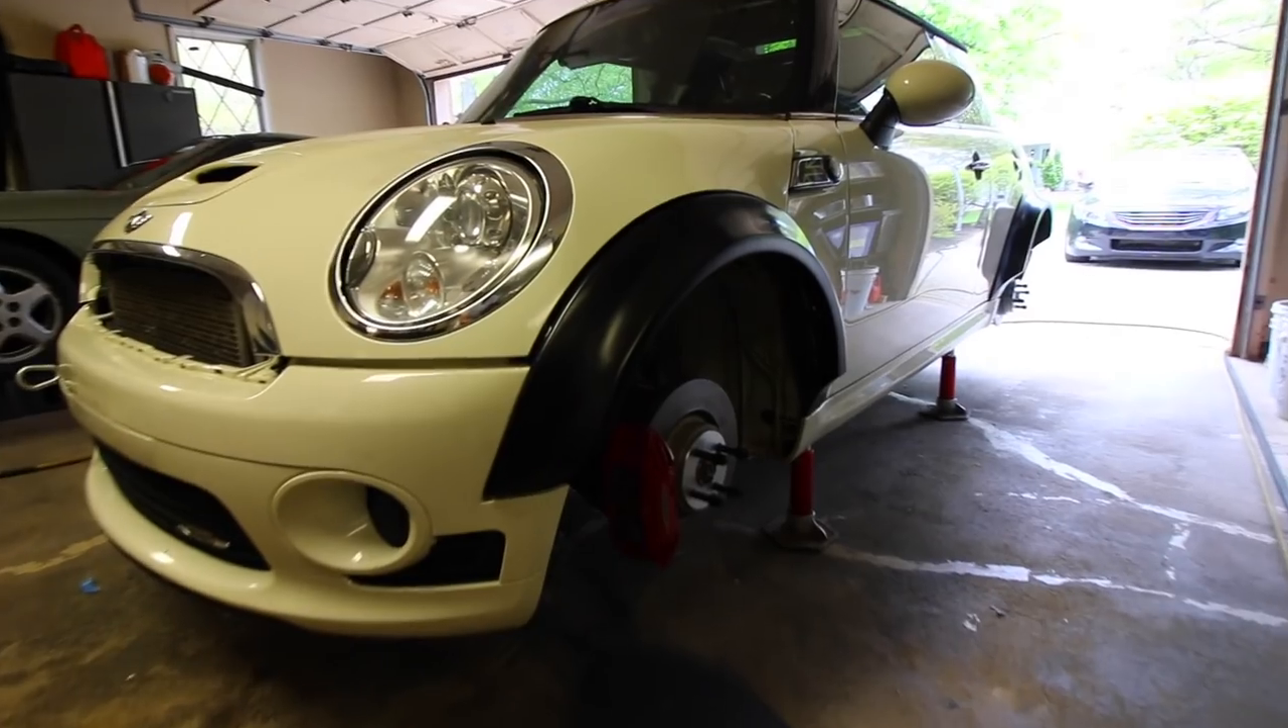If we move to the driver's side I've got the fender flares just test fitted up and basically where it's going to be sitting on the car.